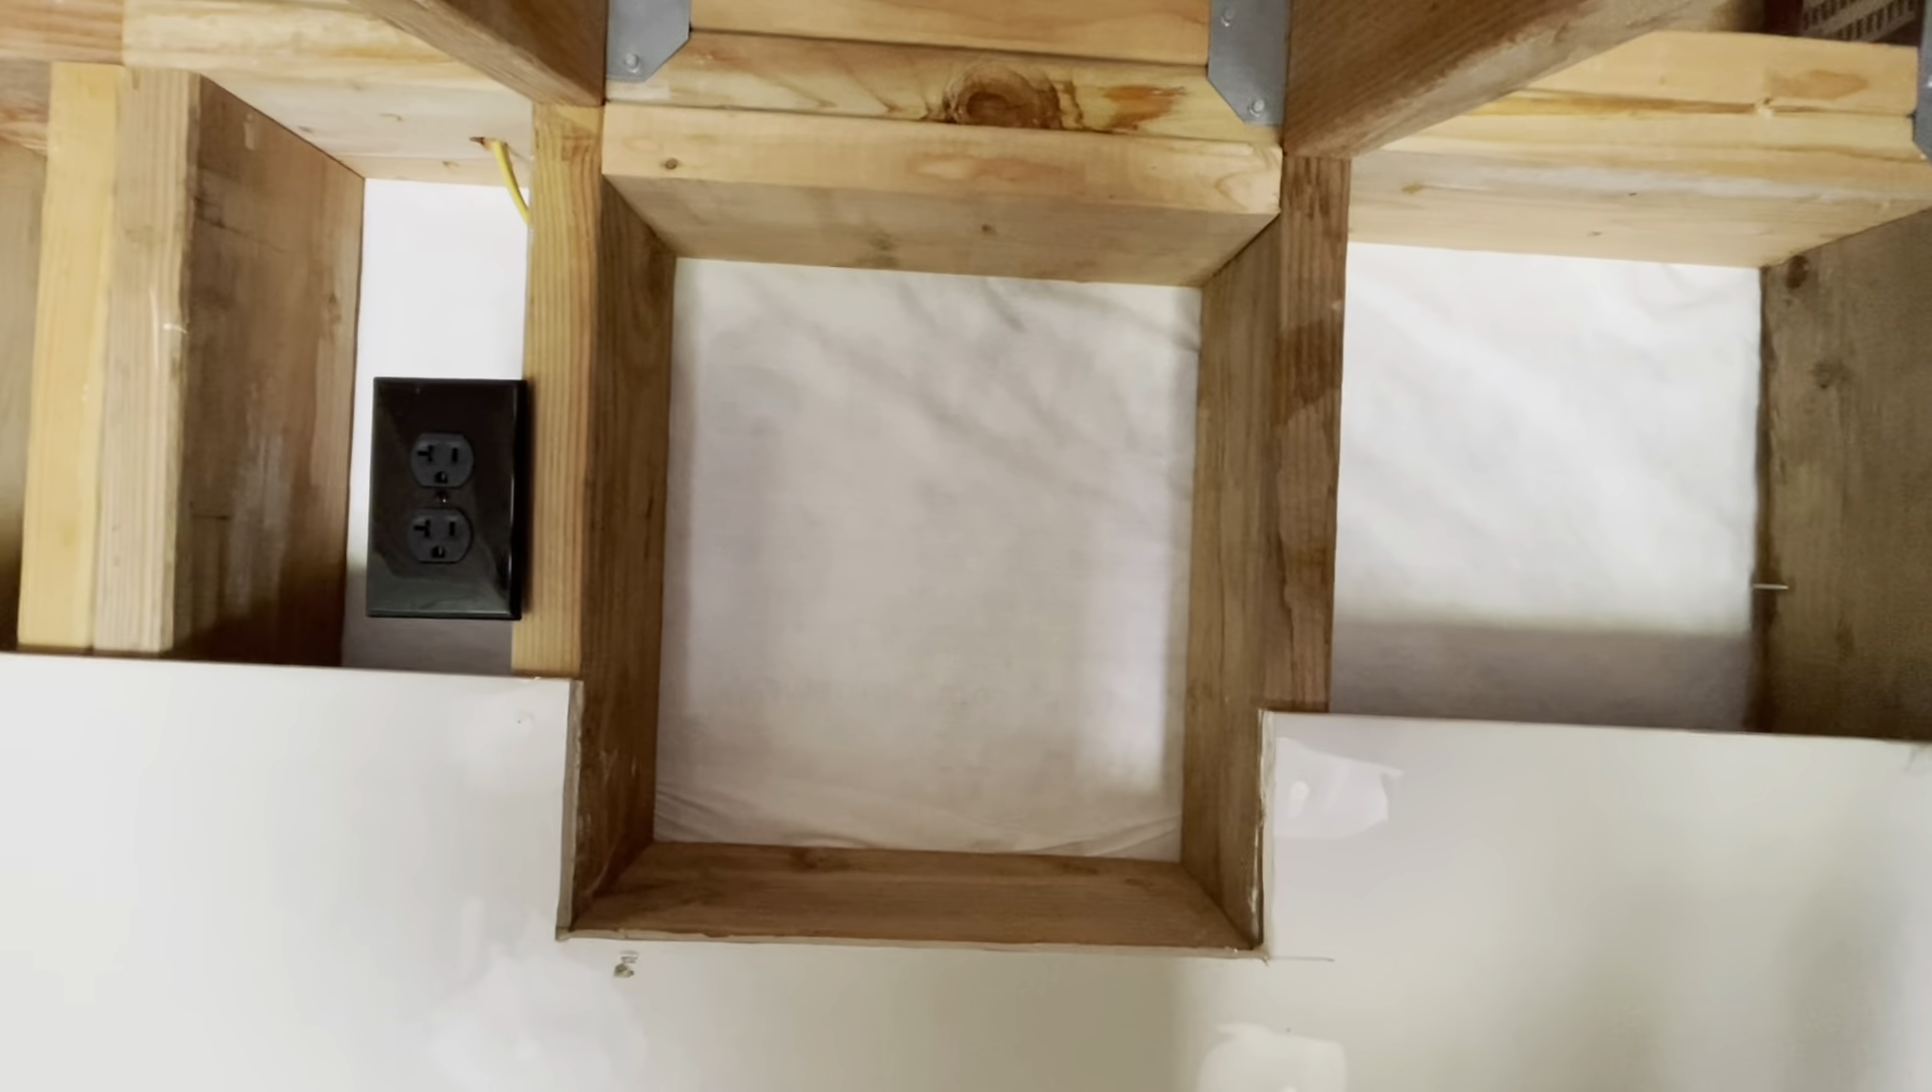I added a two-by-six on the bottom, two-by-six on the top.